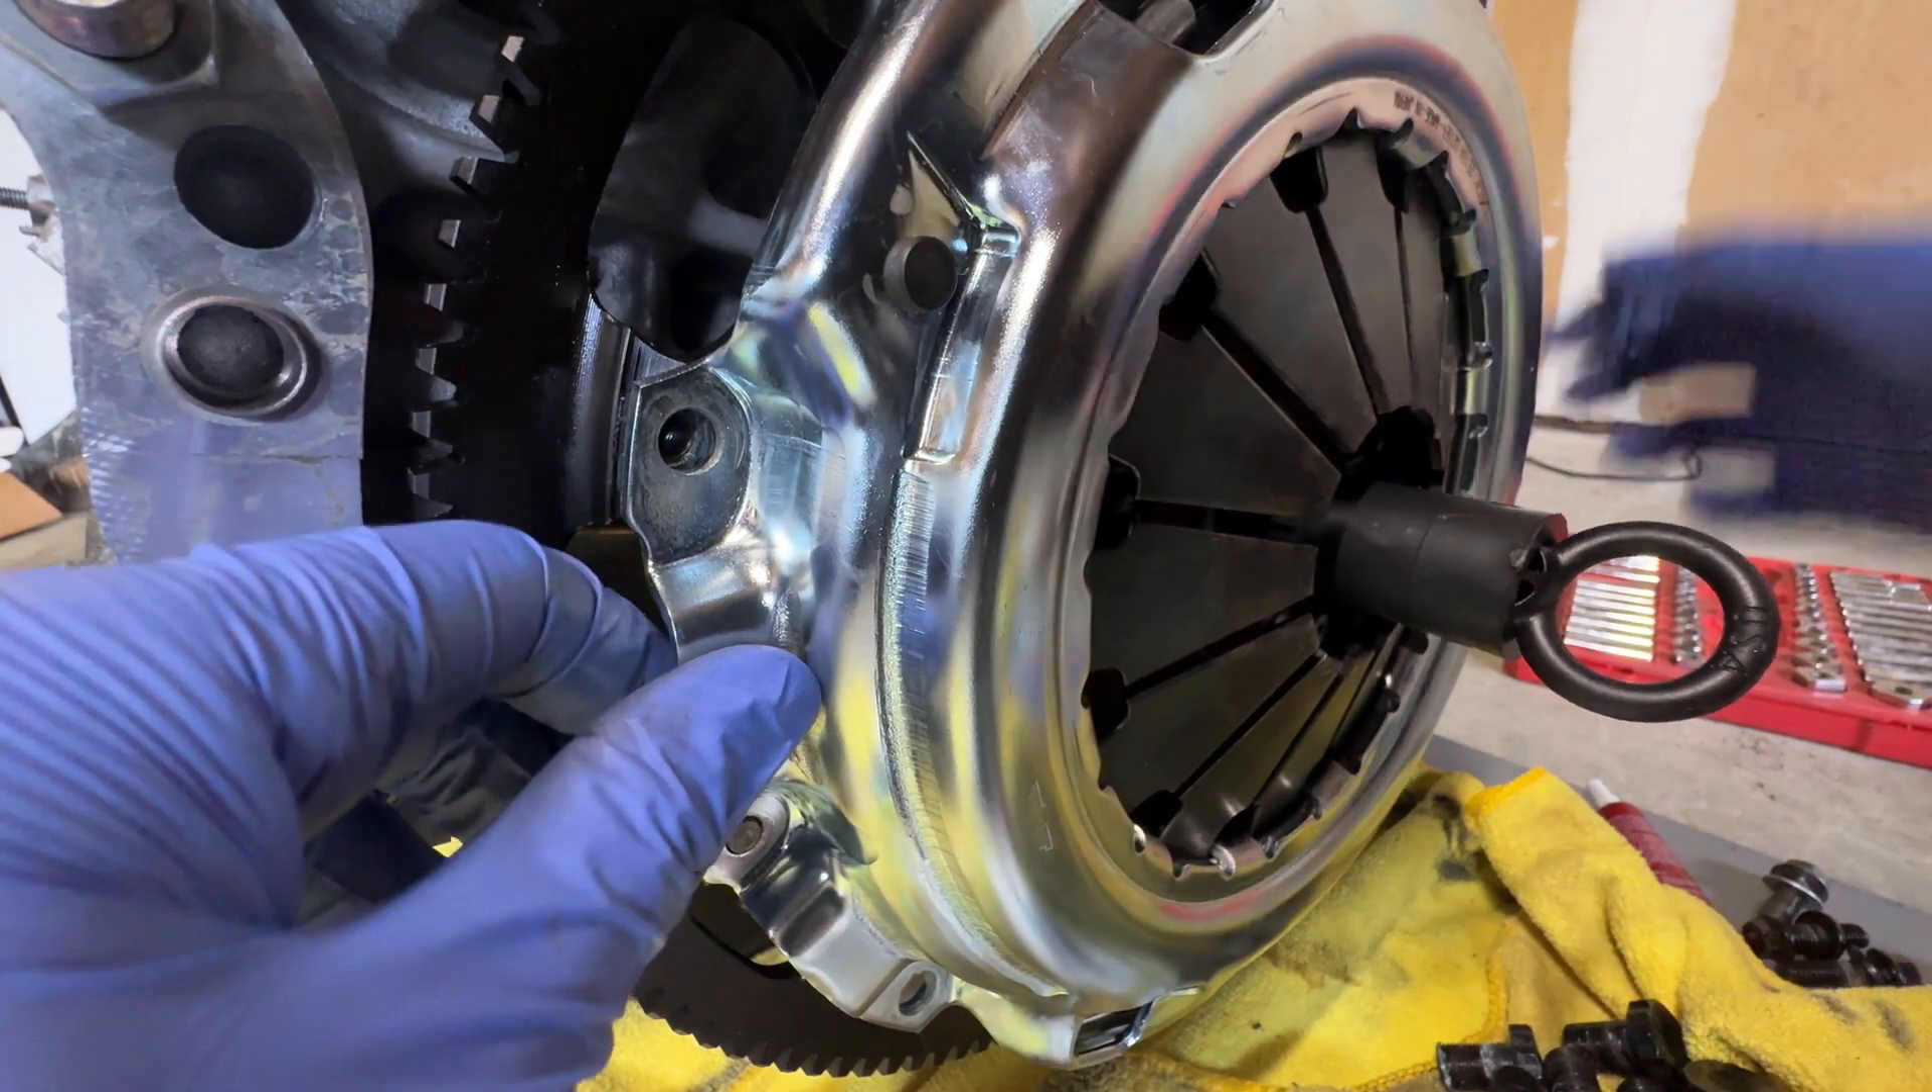I've got the freaking pressure plate on.